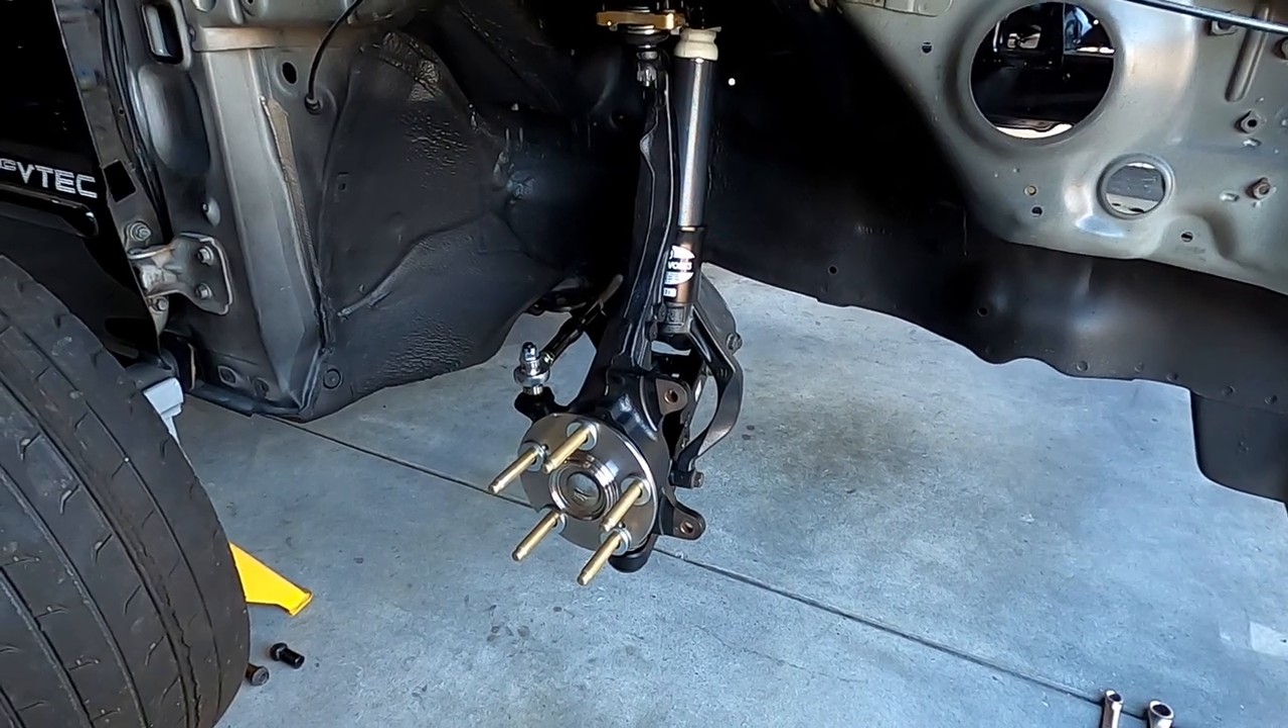Front suspension's all in.